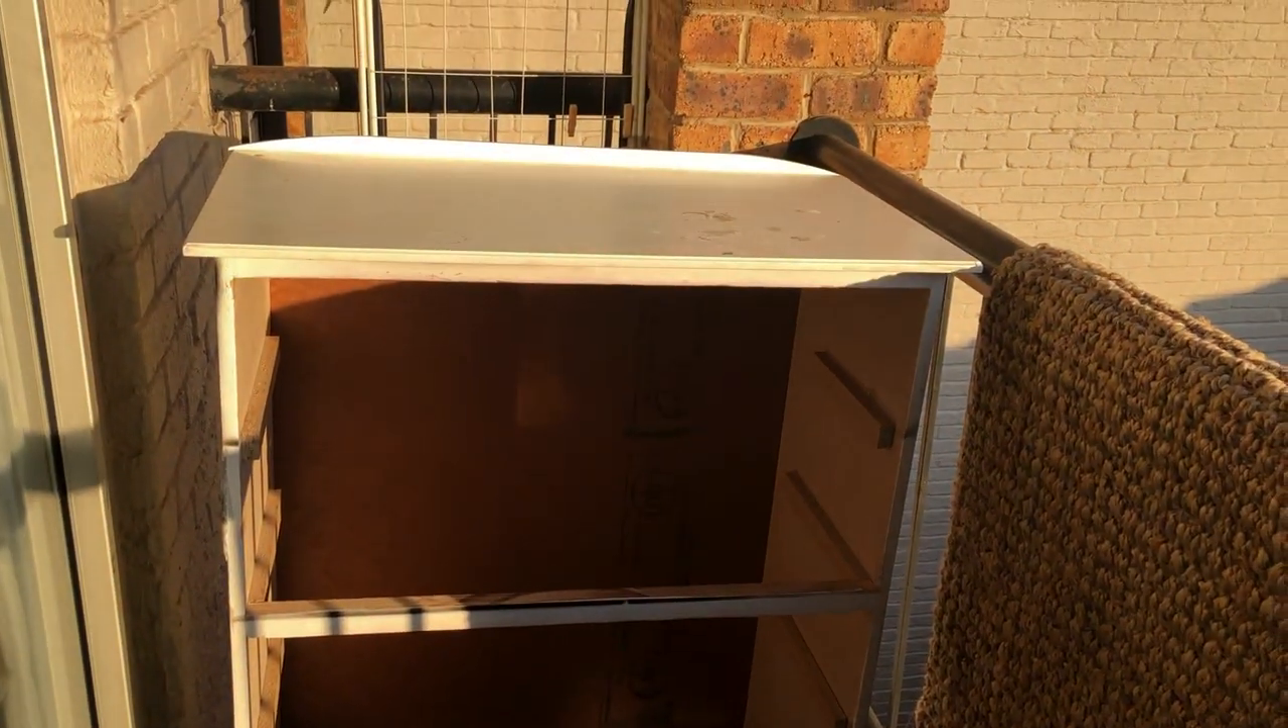What I've done now is I have removed the drawers.